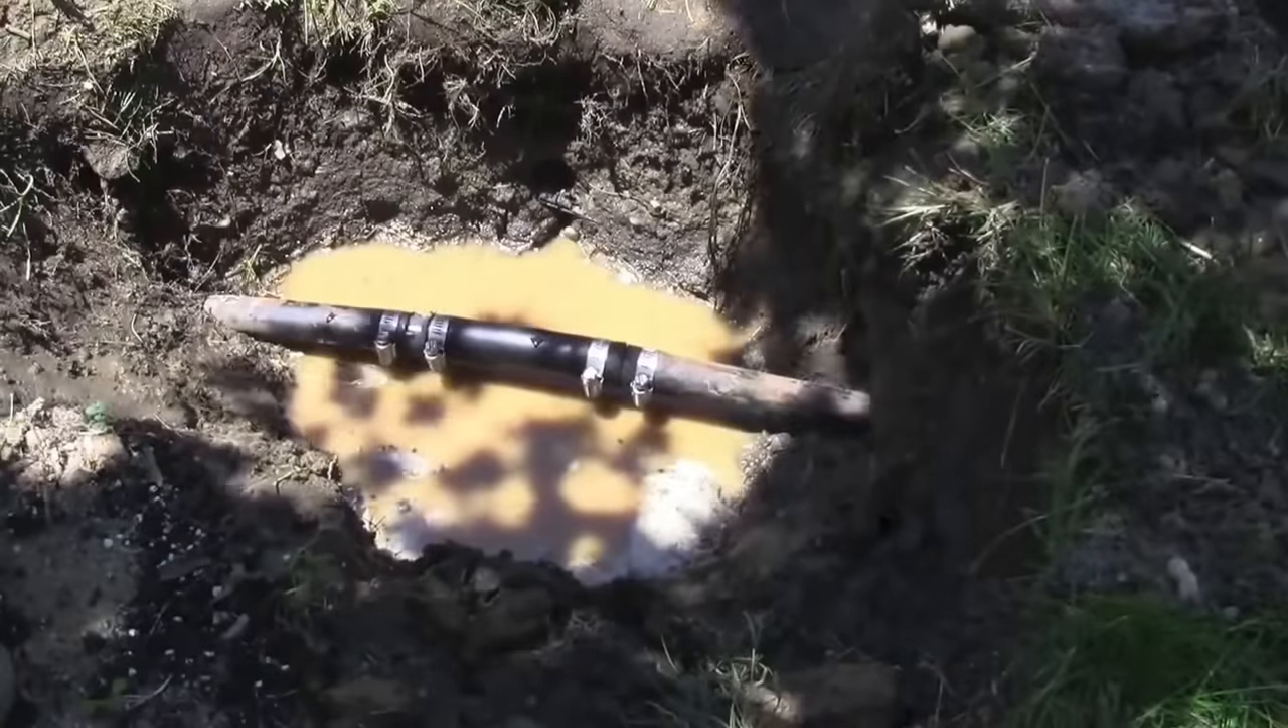There's my one hose clamp over the one side of the coupling and another hose clamp over the other side of the coupling.